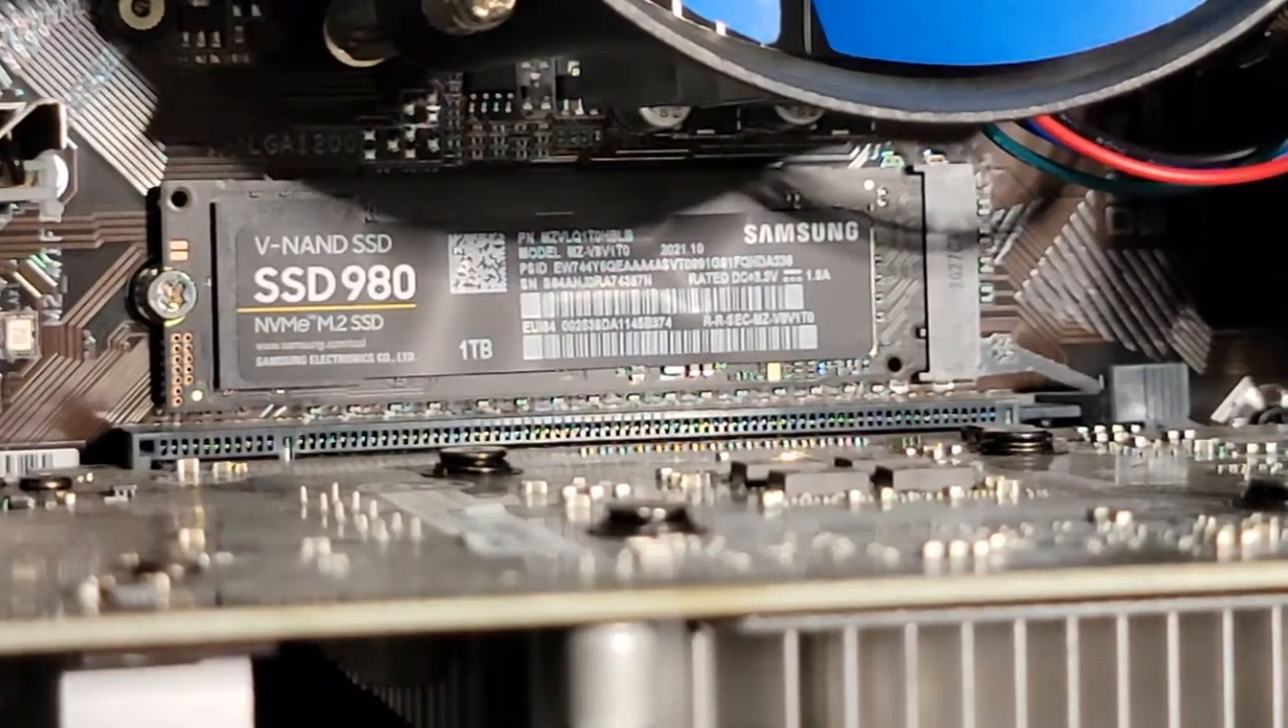There's our new SSD installed into that port.